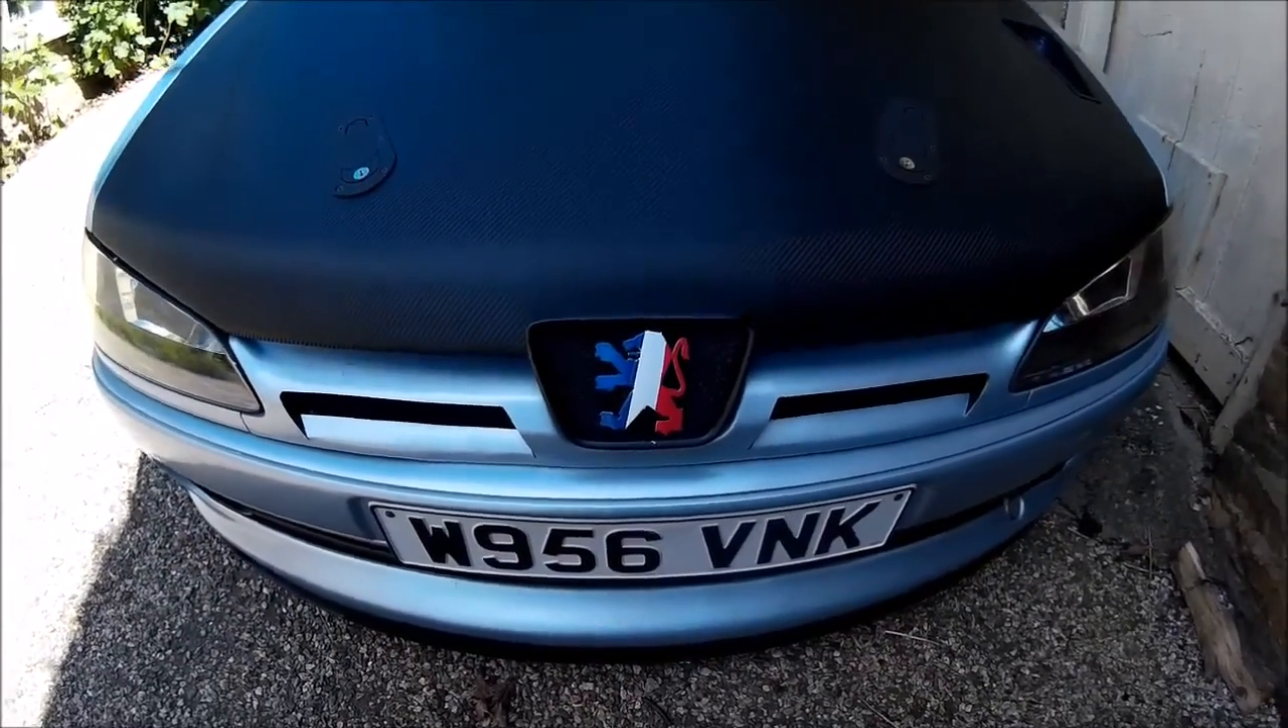So that's the bonnet done! Wahey! Badge is on.